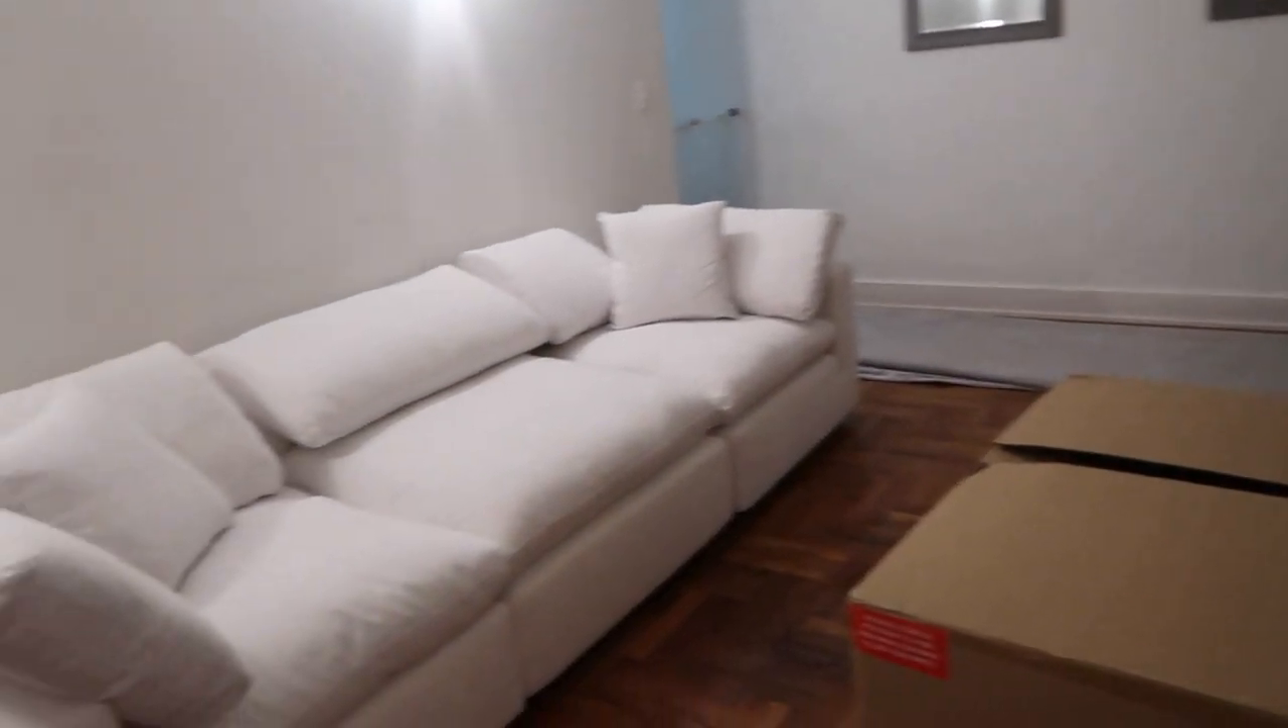This is the couch completely put together.